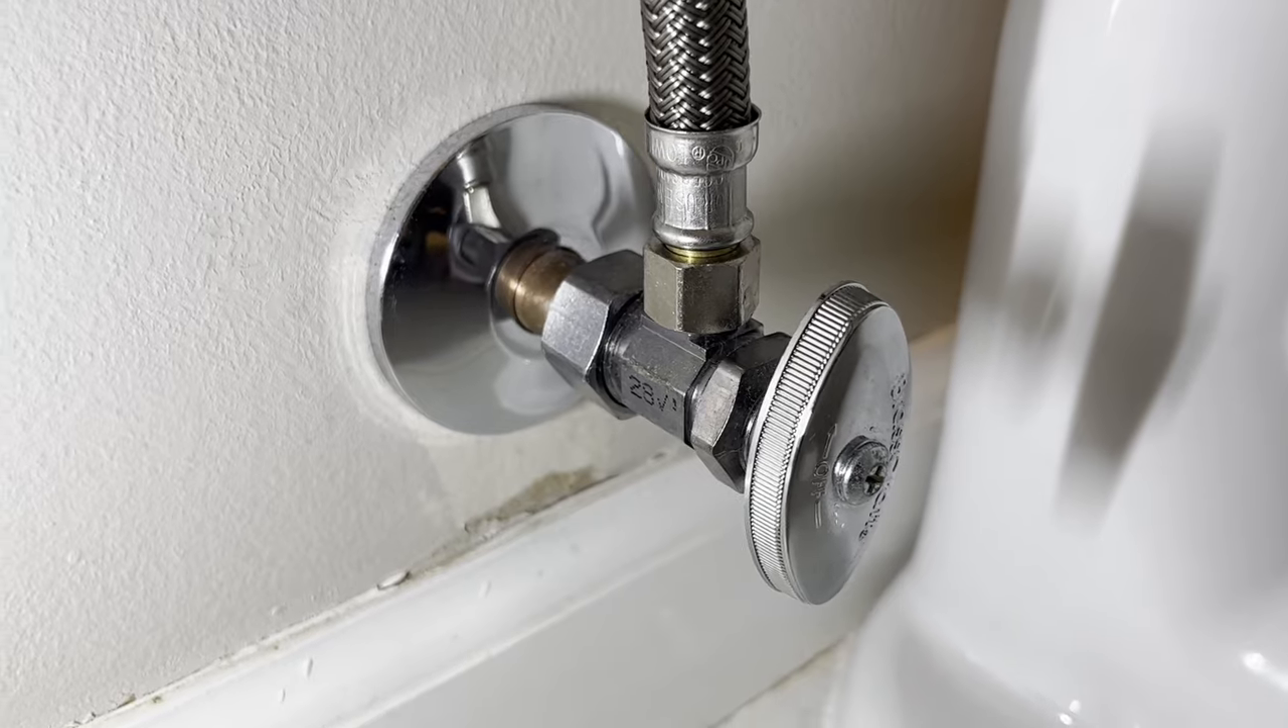With the new shutoff valve in place and leak -free, you're all set.